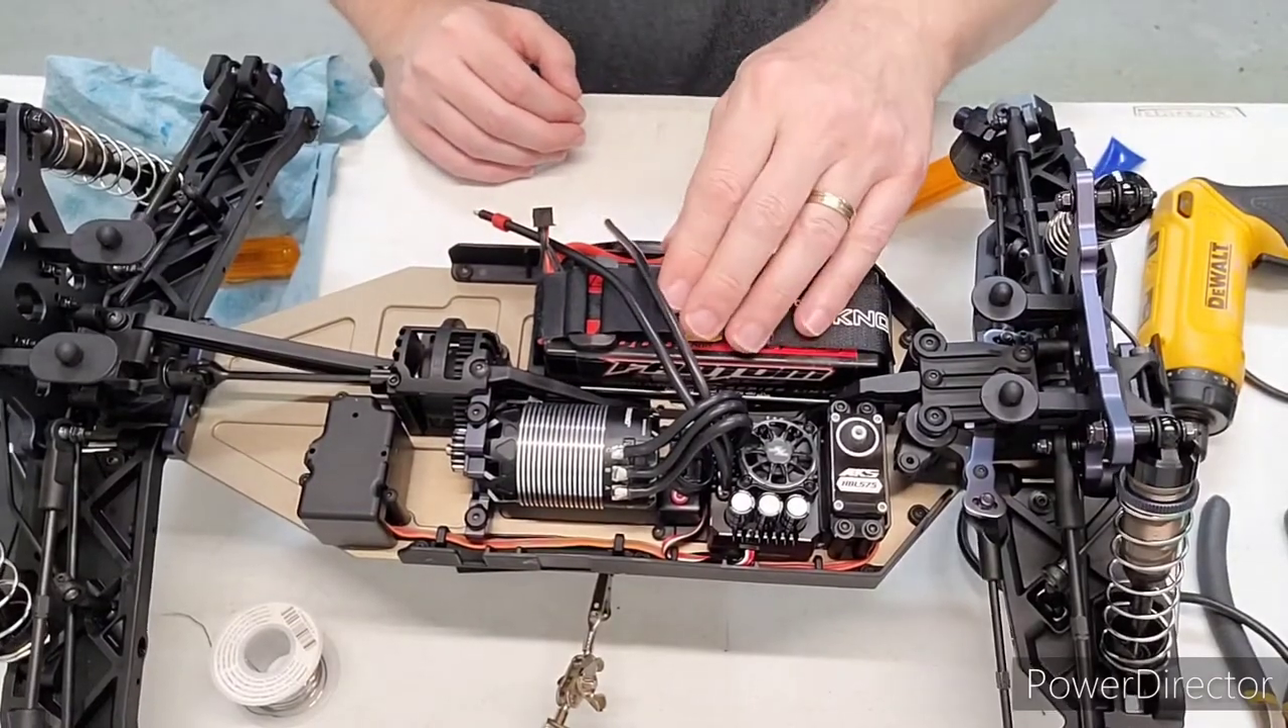We got the battery in here.